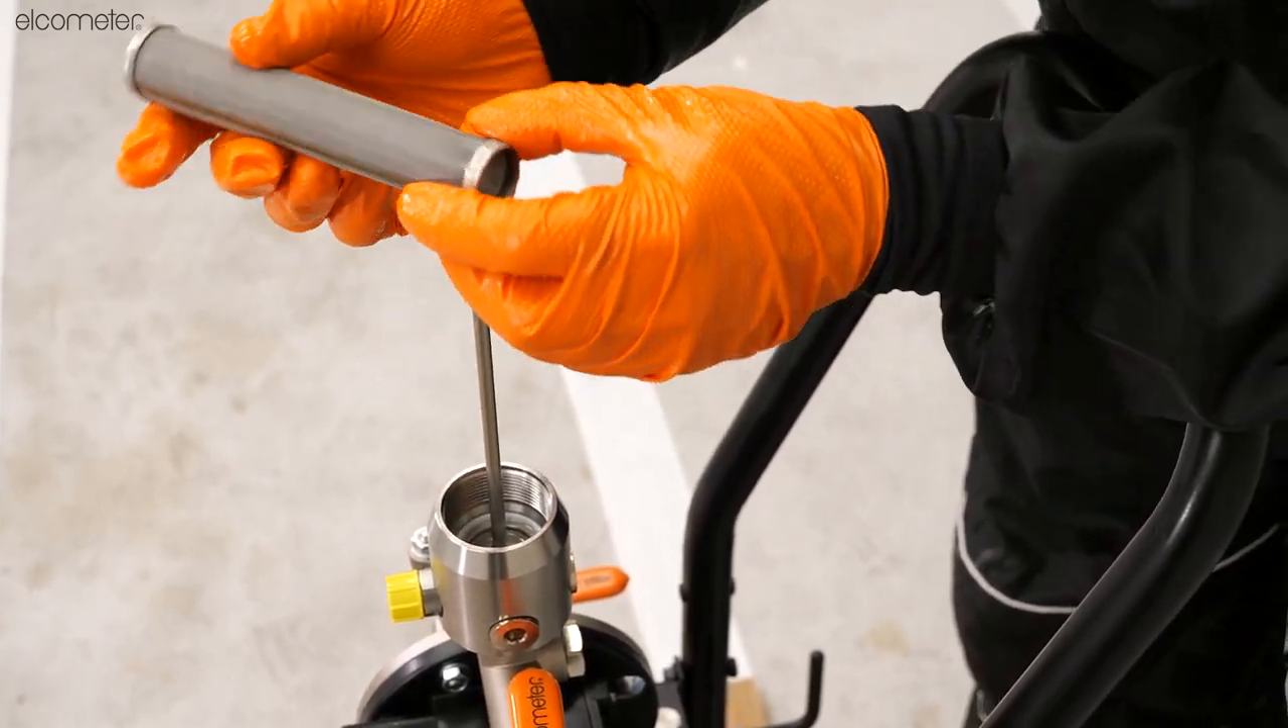The solid stem should now be exposed.